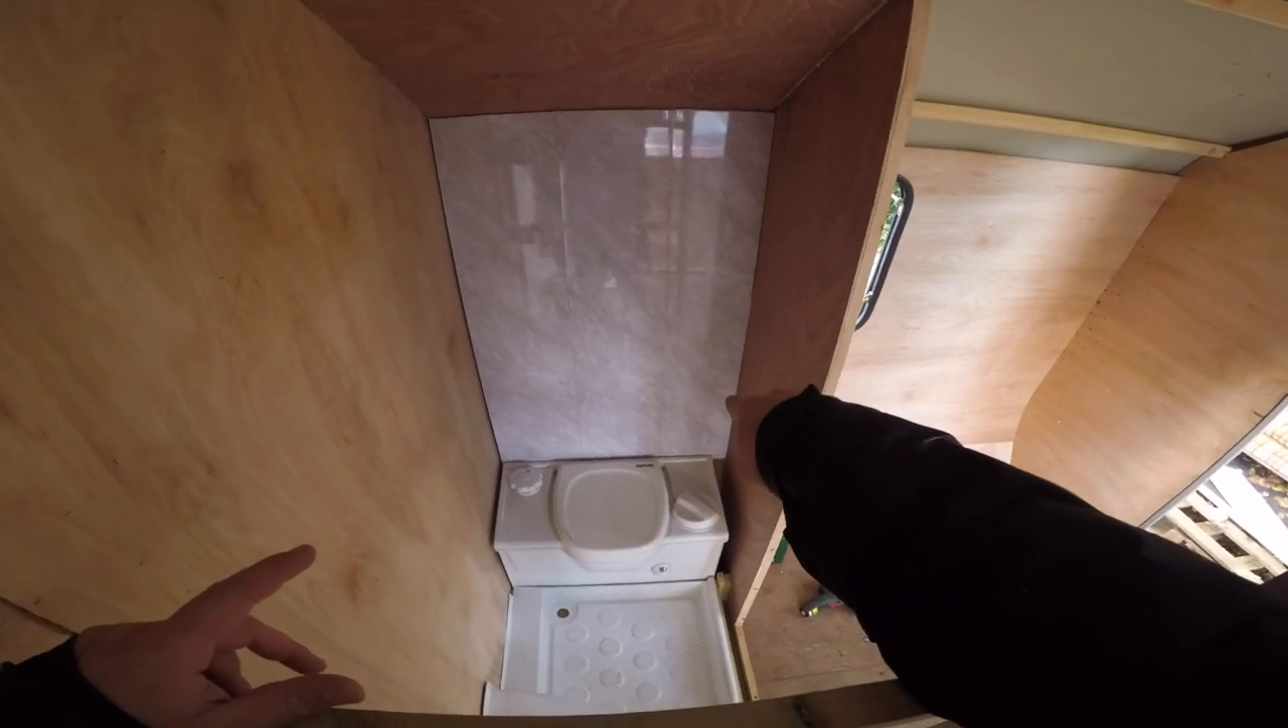I've put the cladding on that wall.